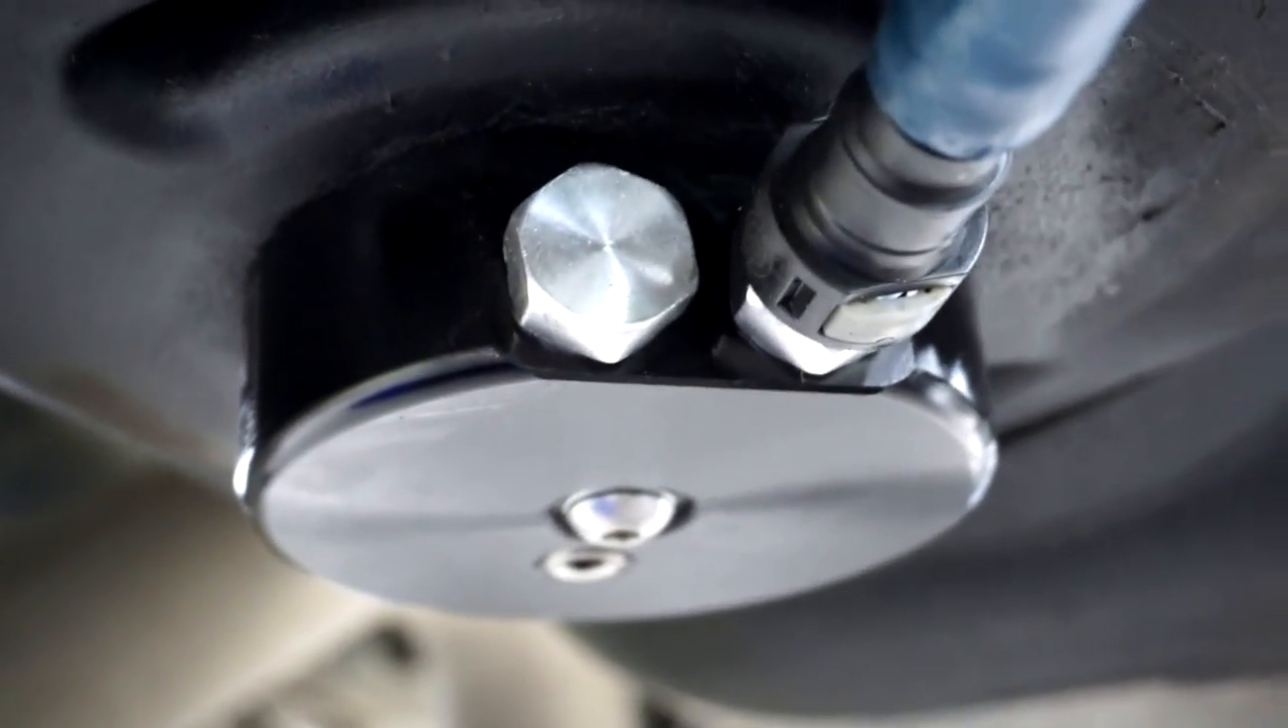And that my friends Is an installed sump From Beans Diesel.